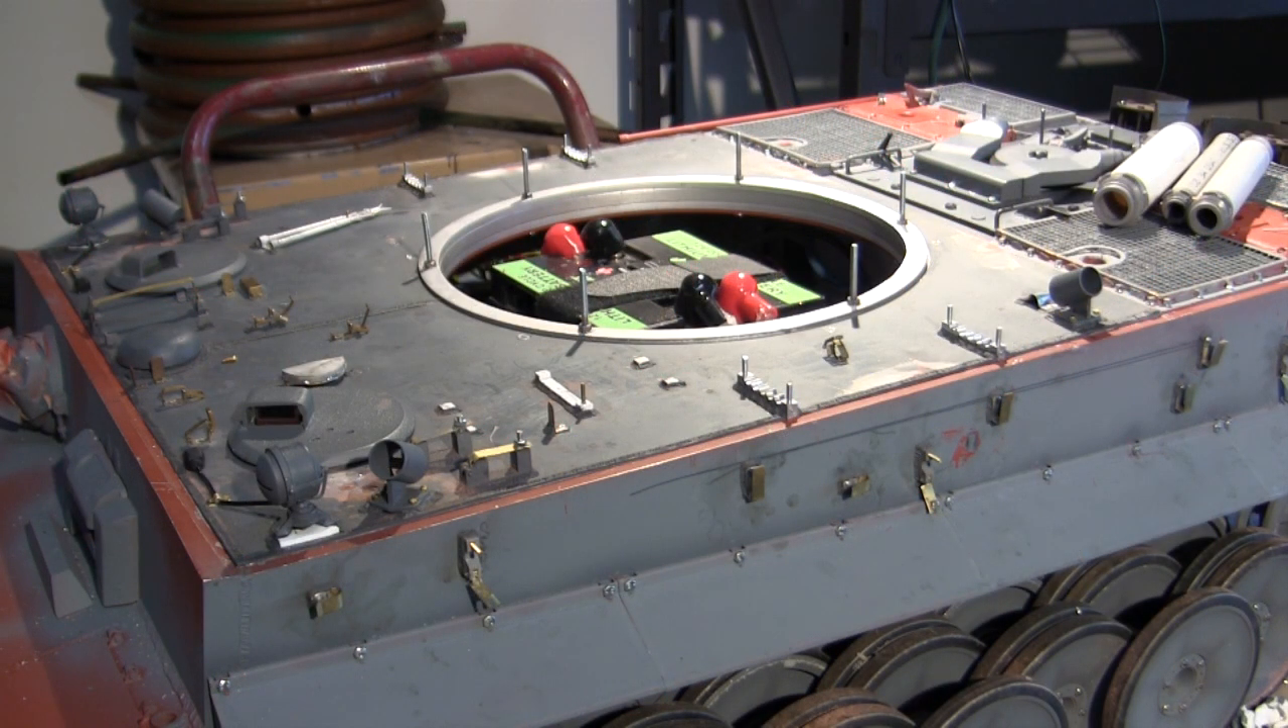And here's the top deck now fitted to the model.